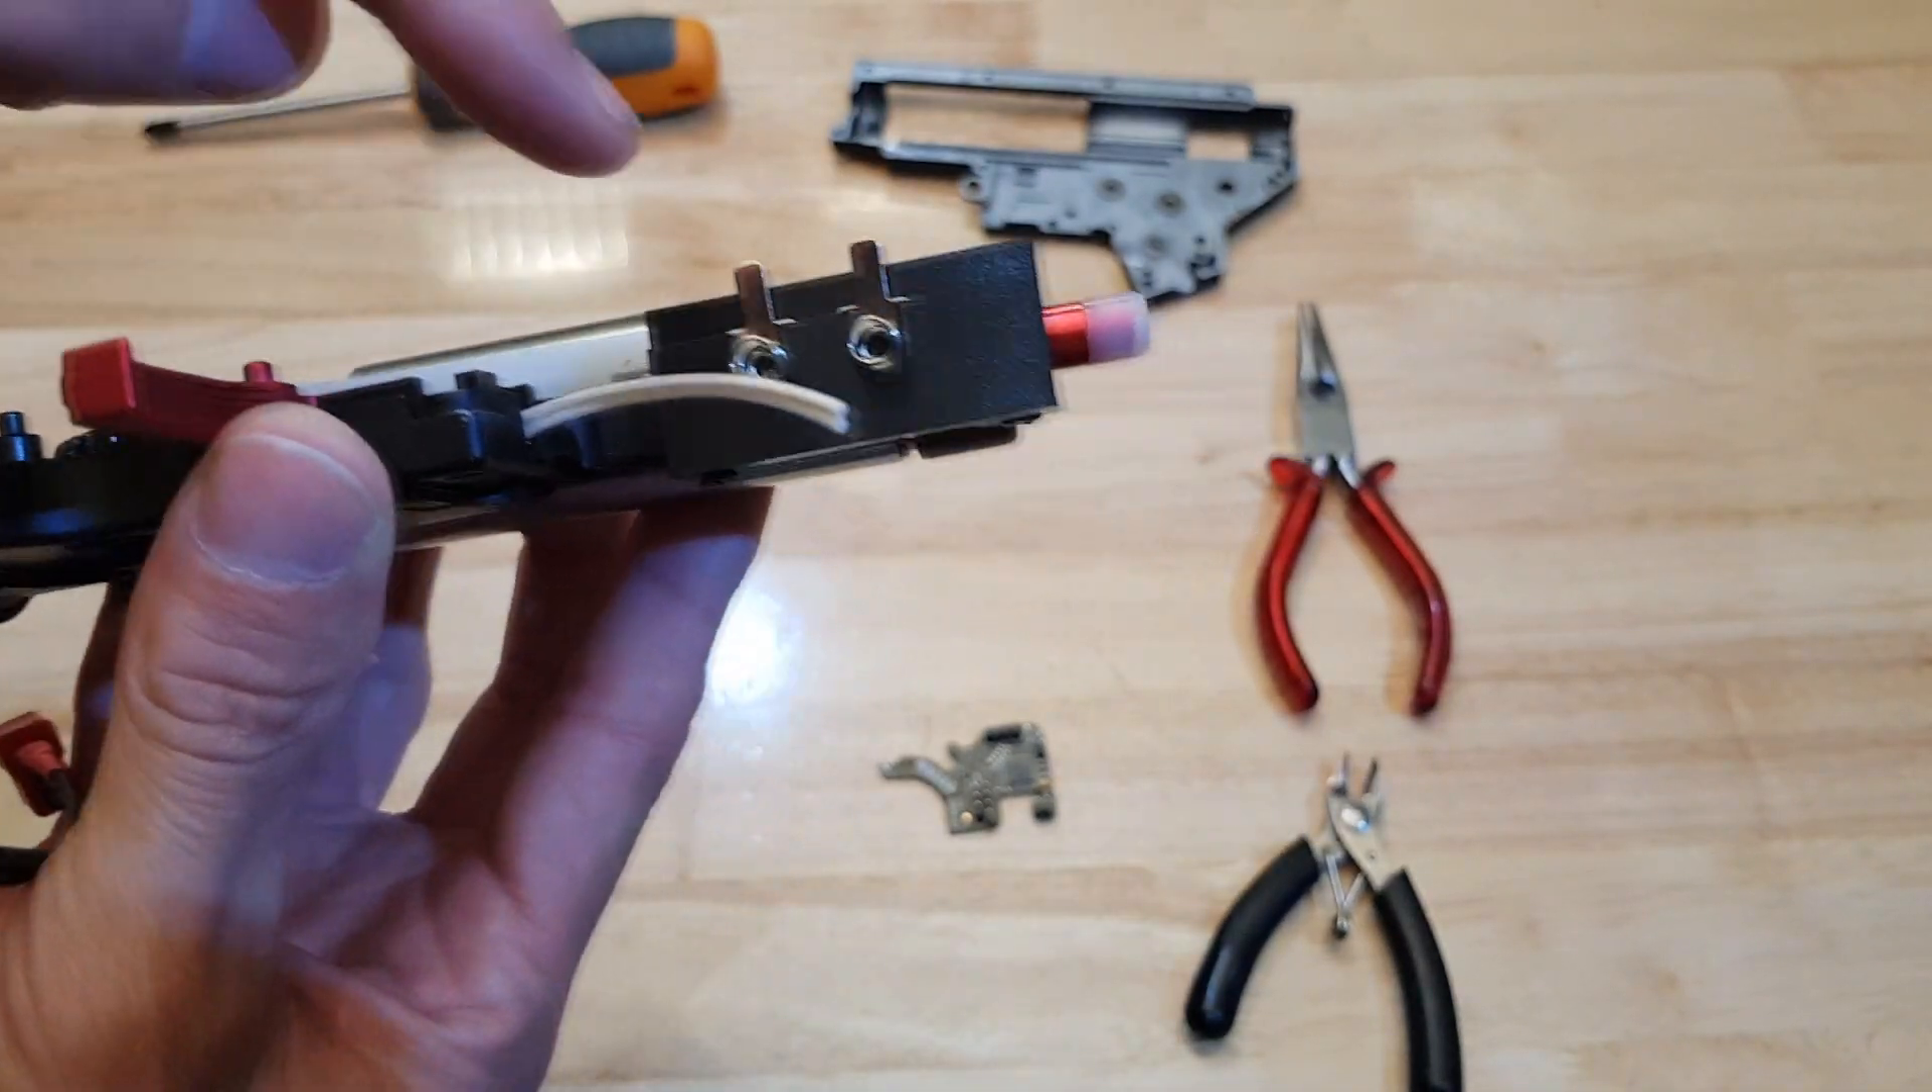Now the tabs that come on these terminals I find are always too long. They stick out way too far.